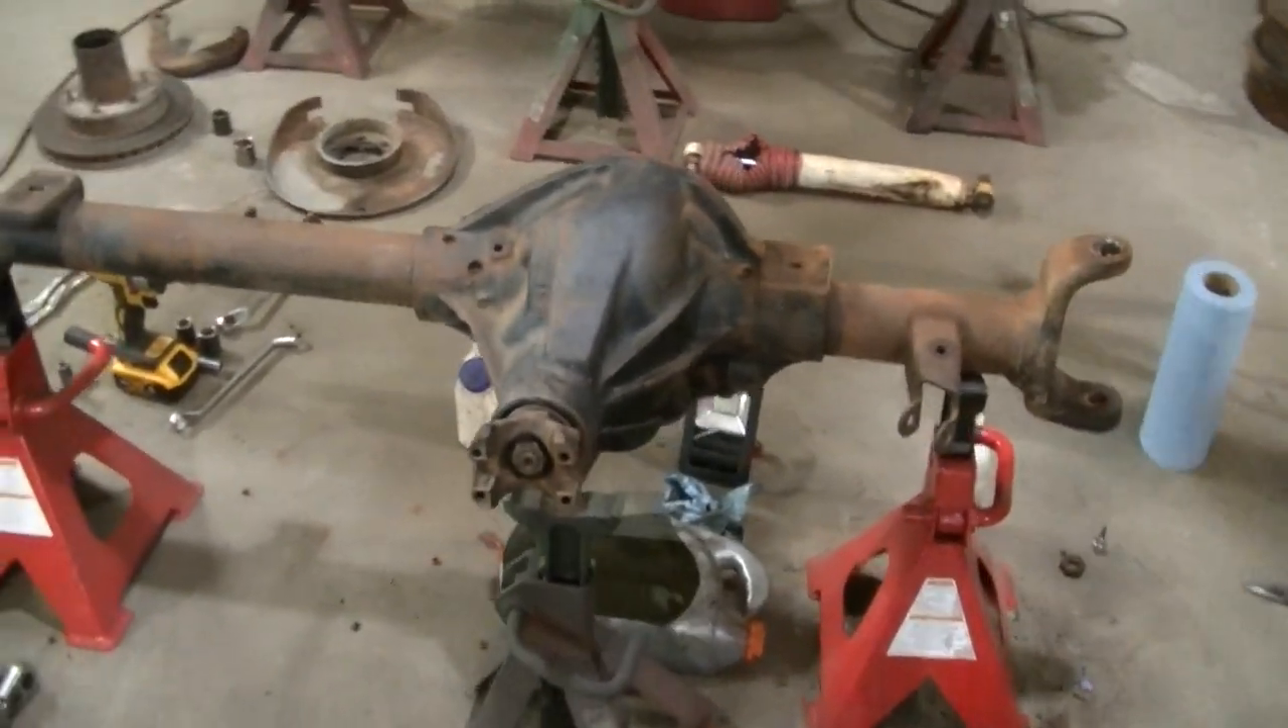So there's the axle pretty much all disassembled except for the the gears and stuff like that.